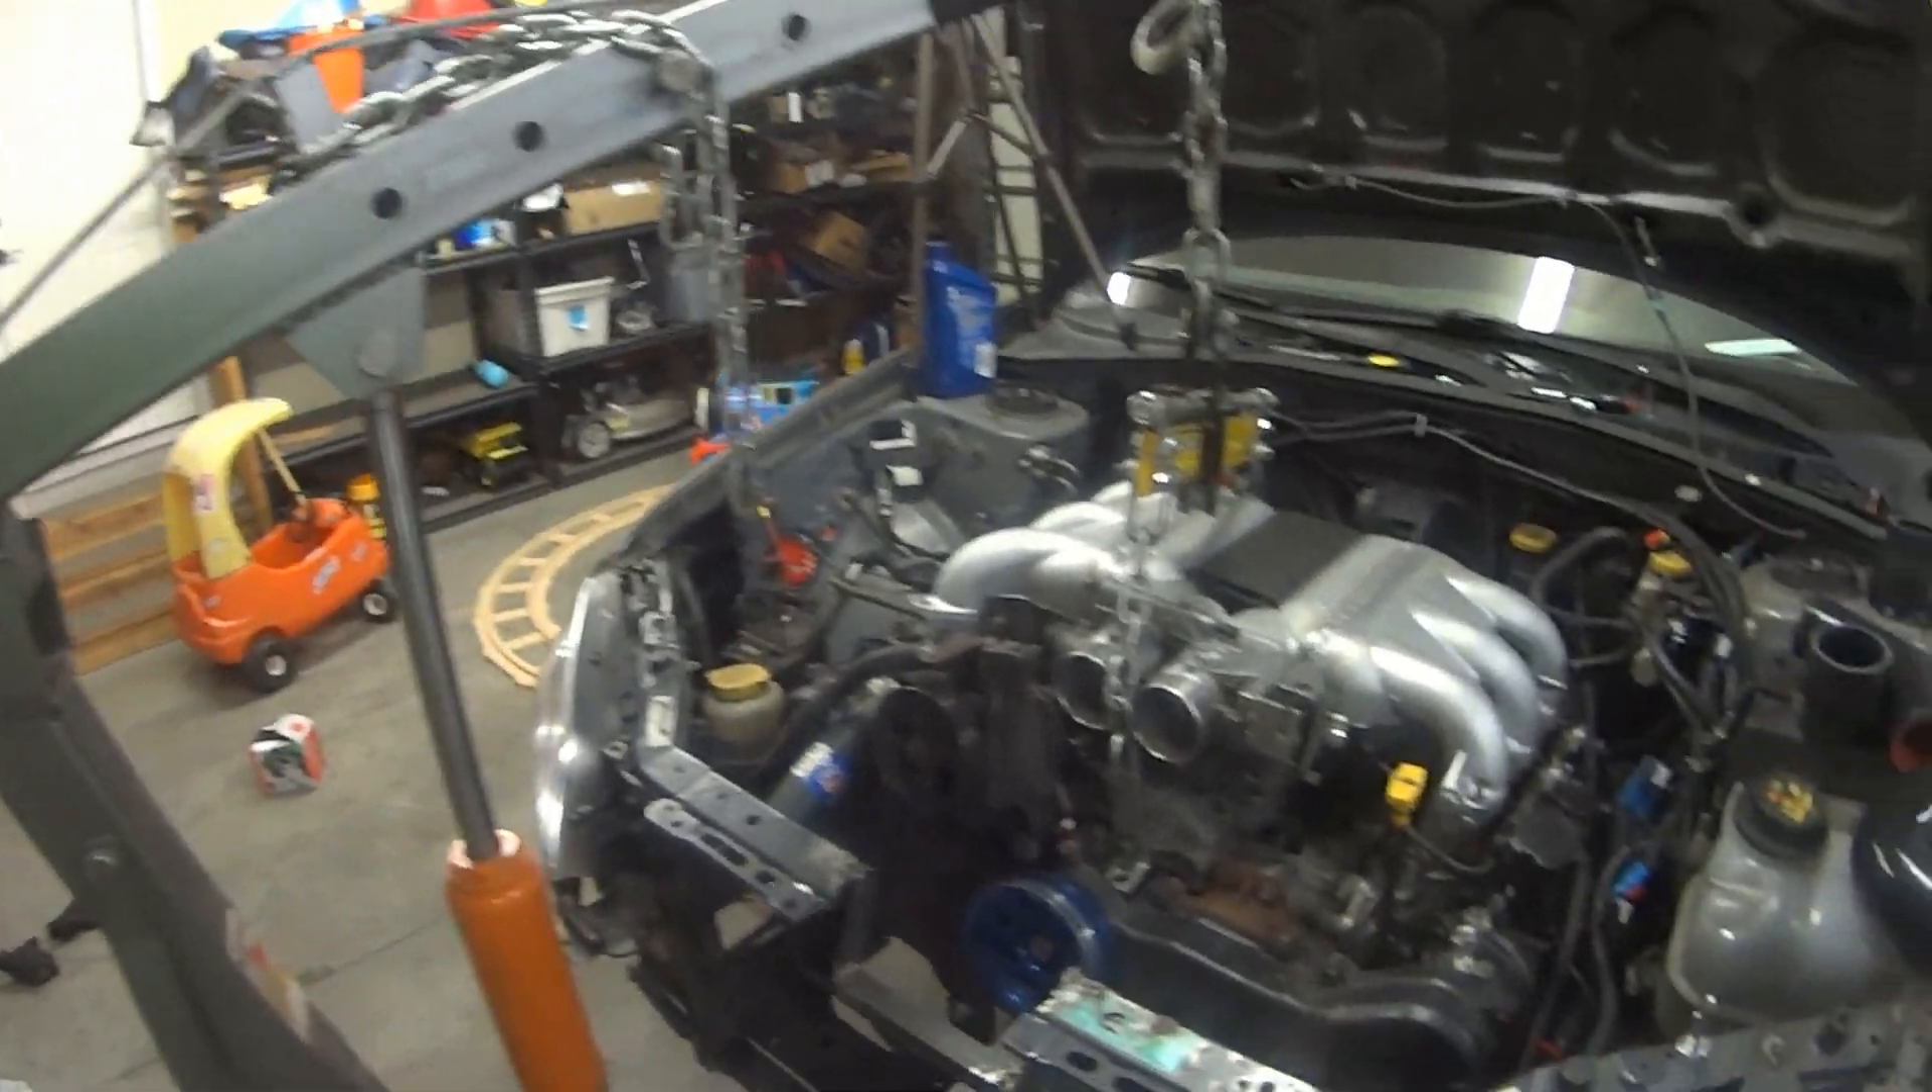So if you have a look over here, you'll see that I've got my engine attached to the crane here.